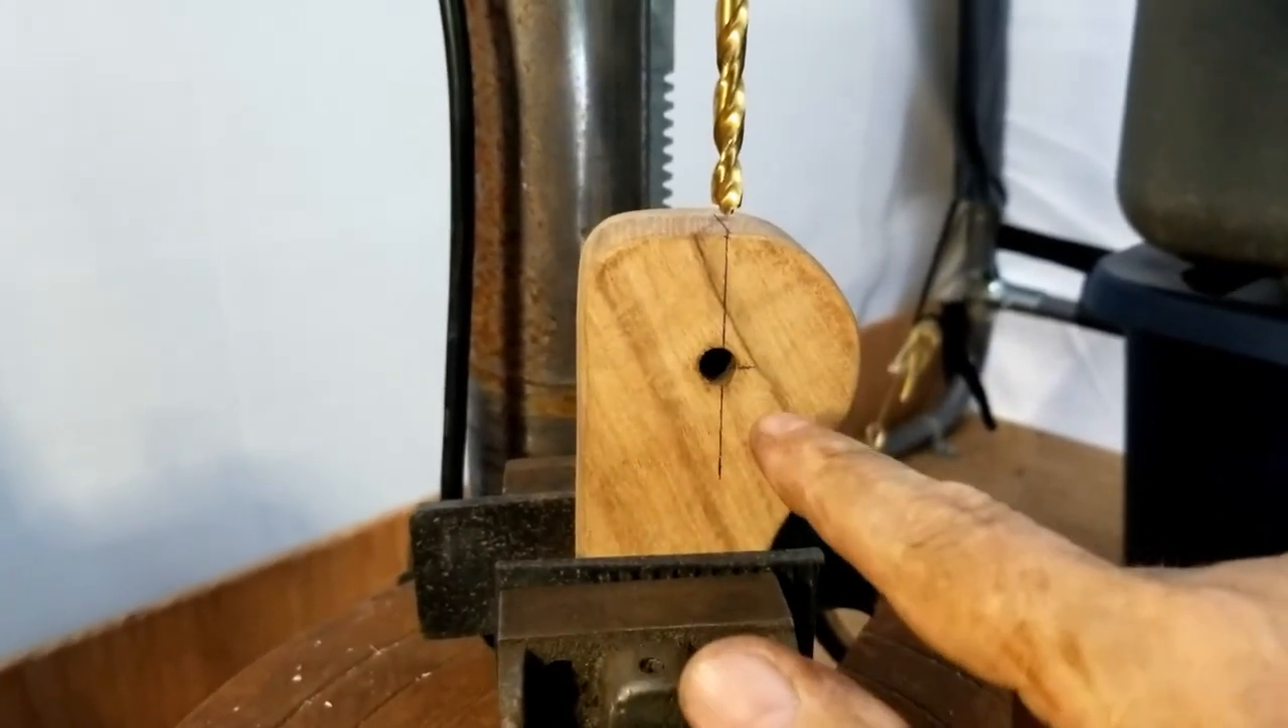You can see that the line is lined up perfectly with the drill bit.